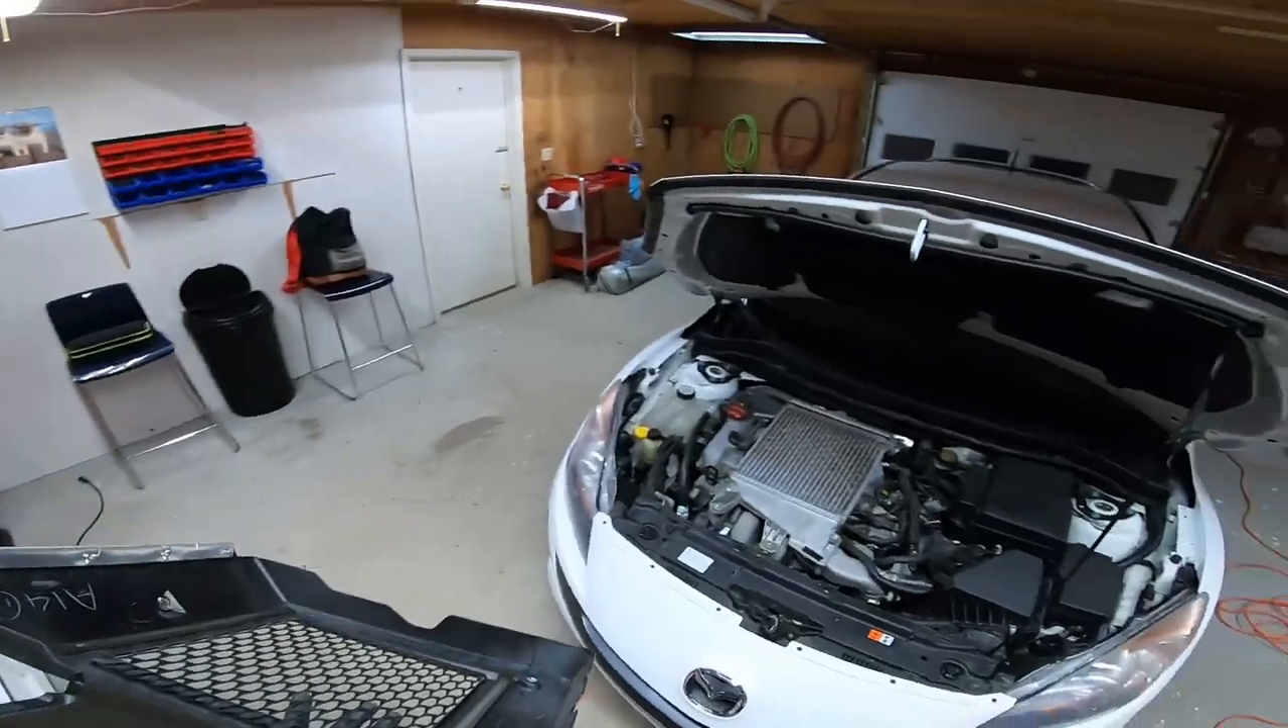And then the last thing to do is just uh put the this engine cover back on.